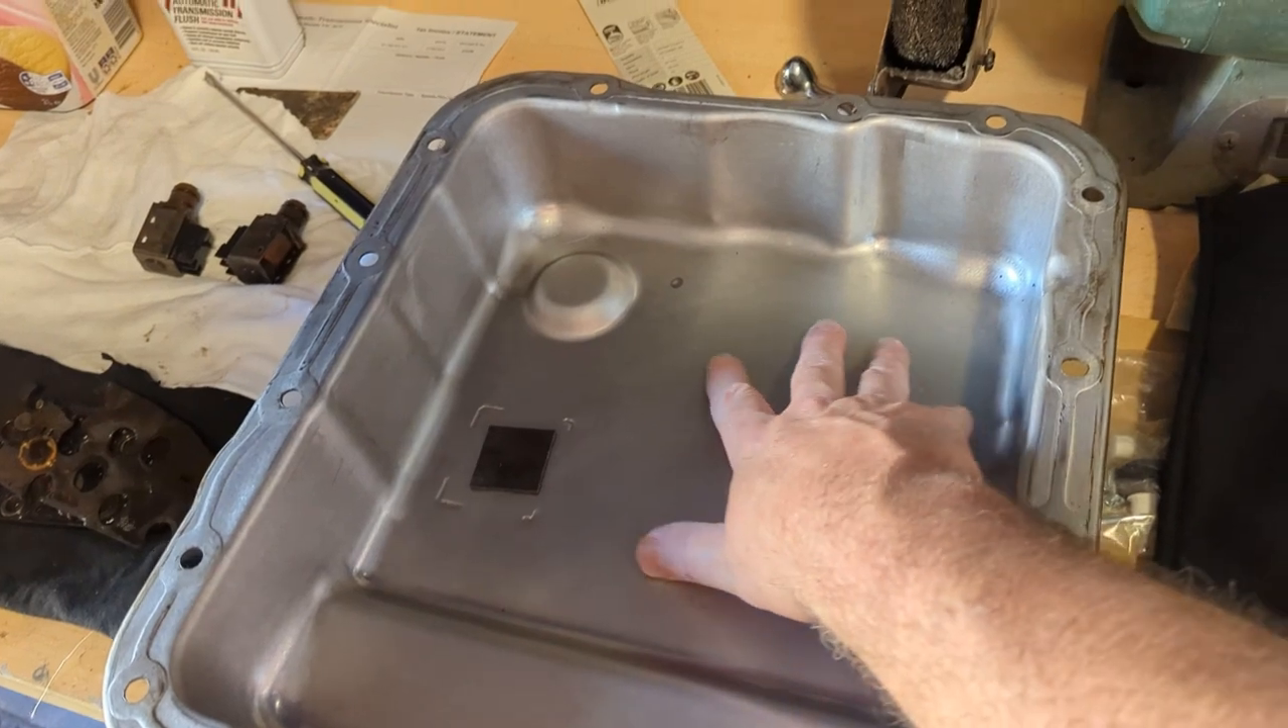Alright guys, it is a few days later now and I've got the pan off the transmission and I've got some interesting things to show you.